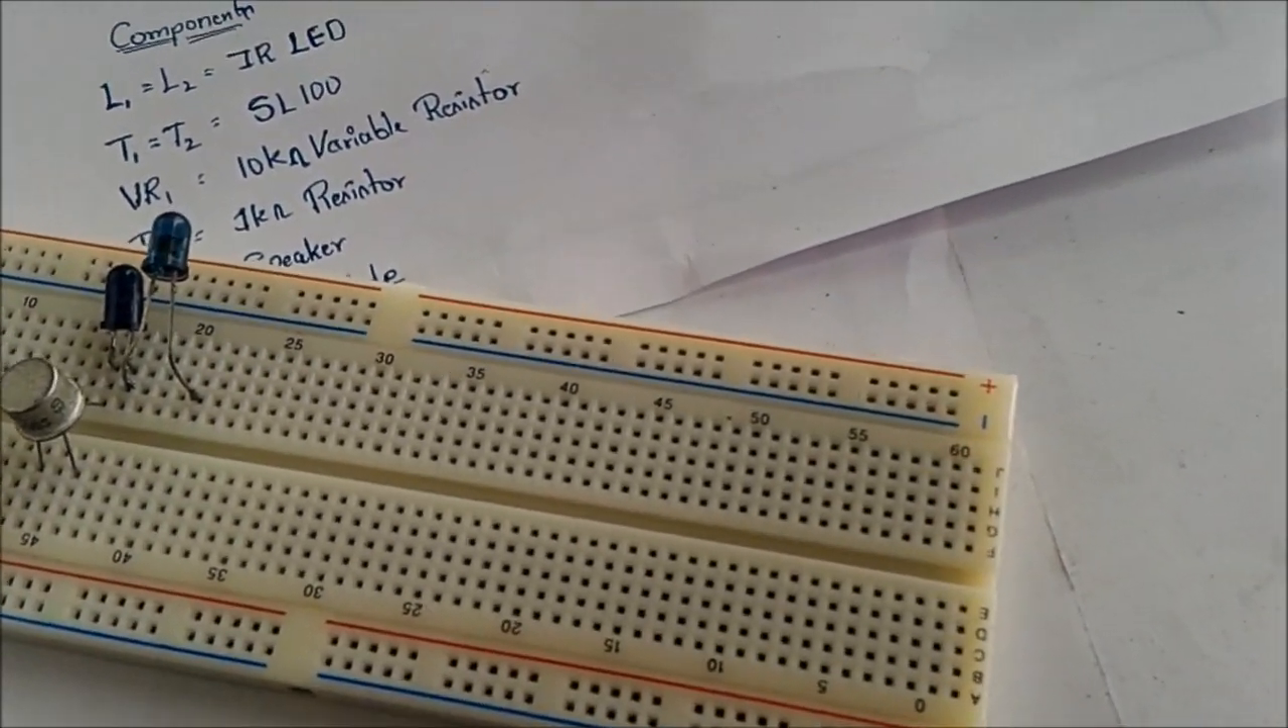Now I have placed the both IR LEDs and now we have to connect the base to audio signal.